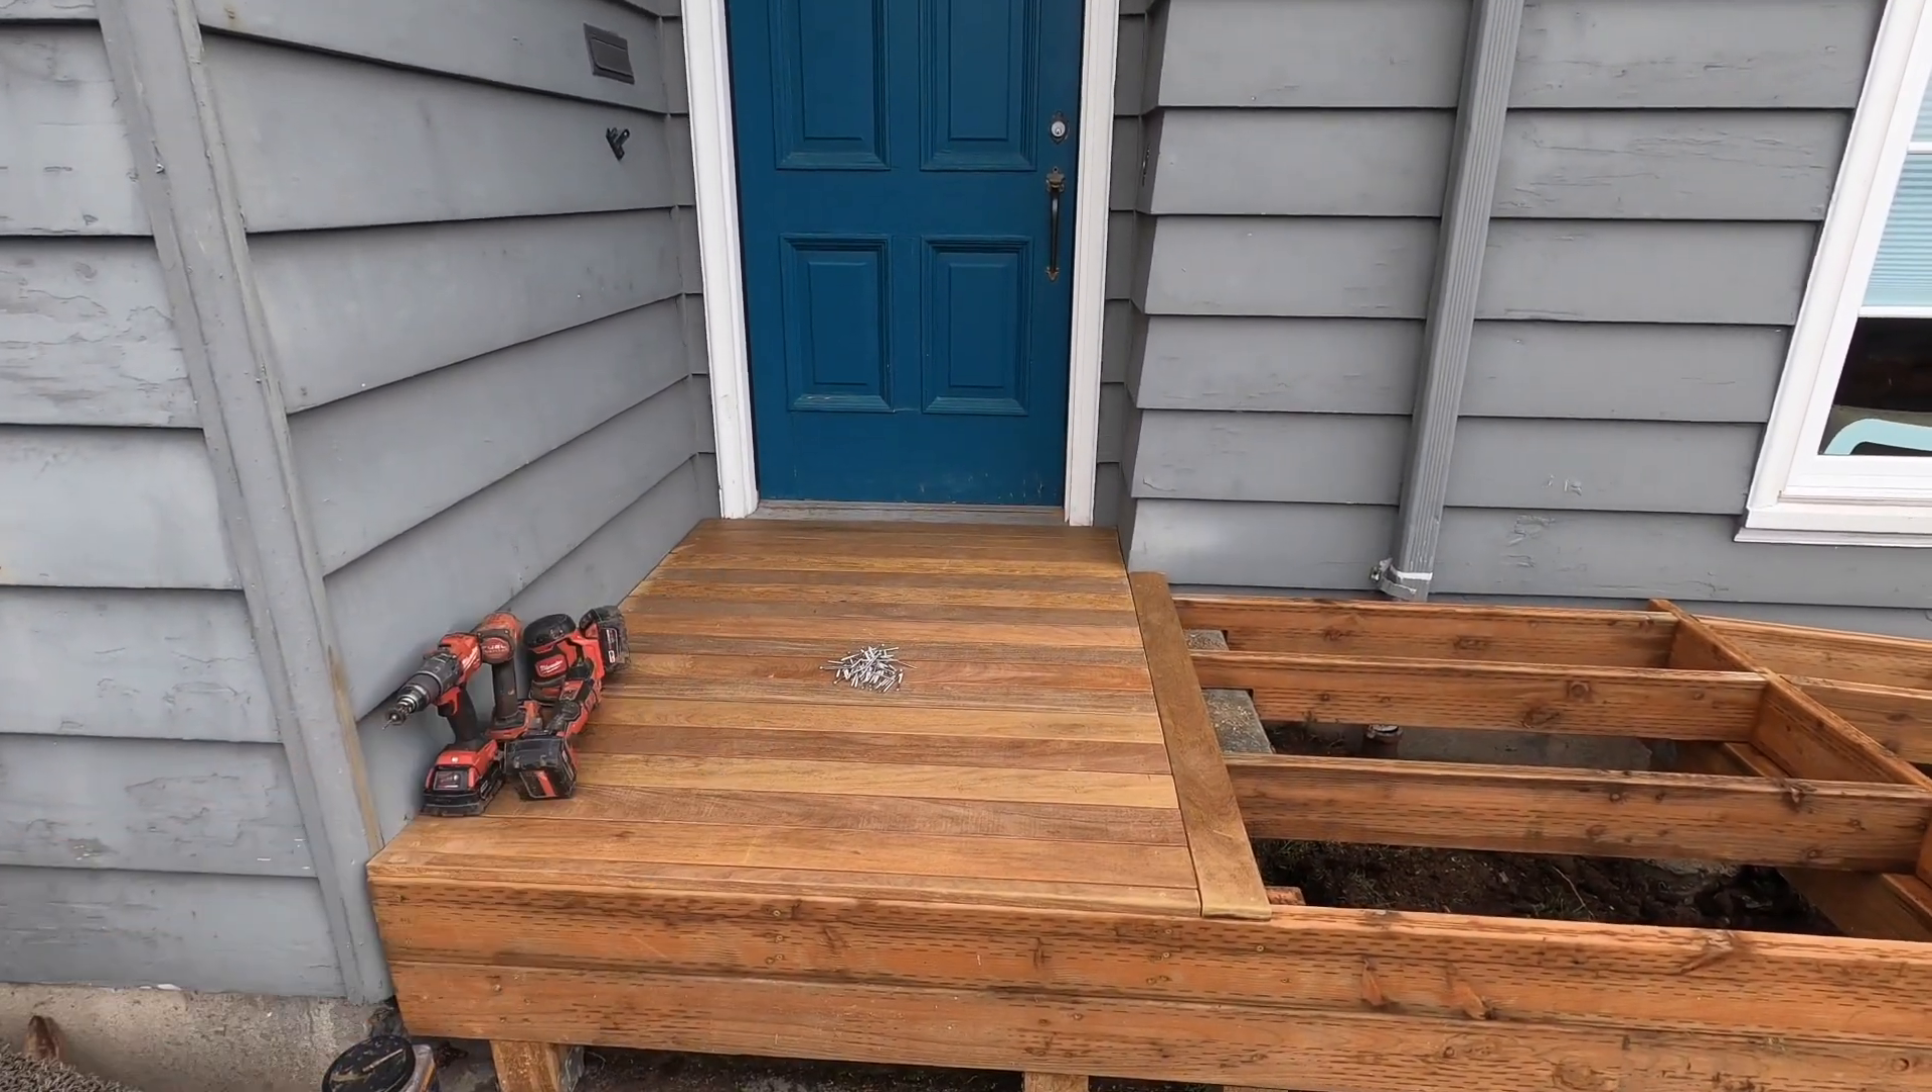I just laid down the first parts of the decking. I wanted to get this front door area set up.